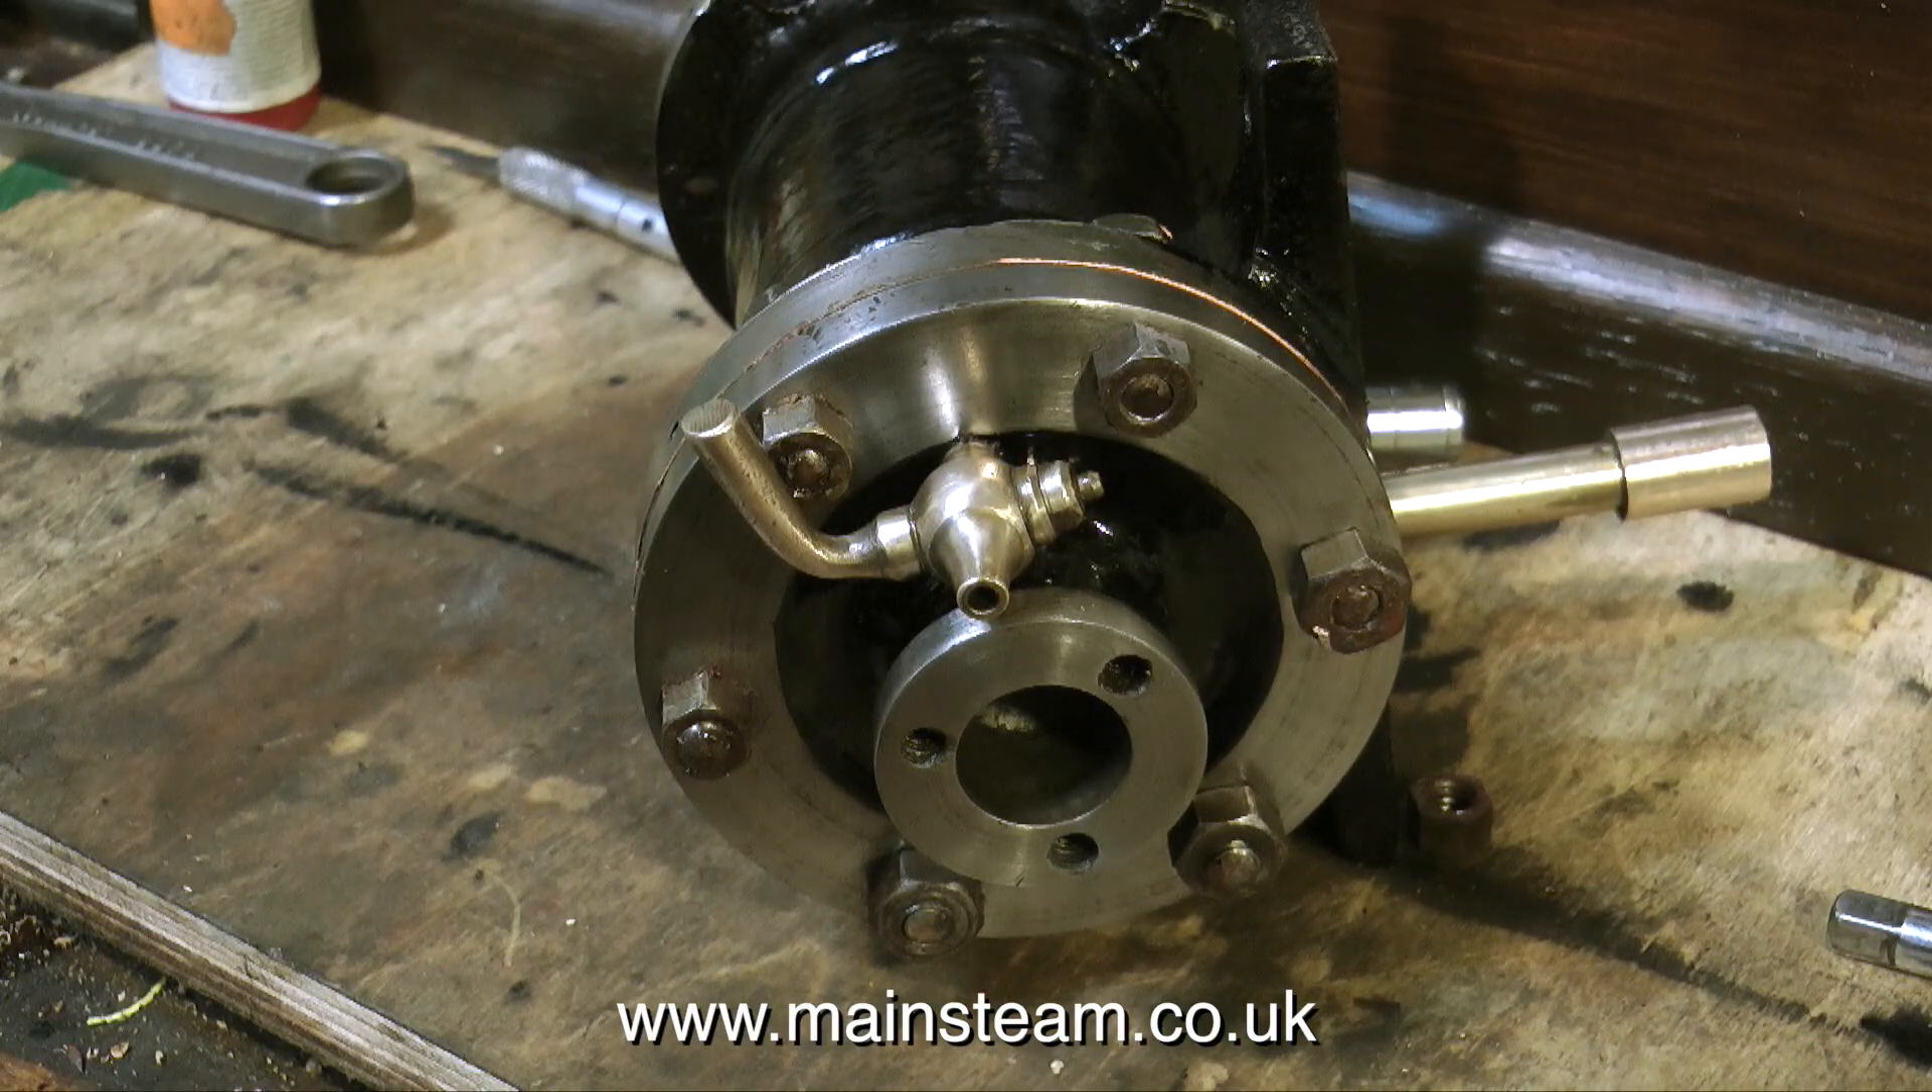Here's one of the drain cocks fitted to the rear cylinder cover.